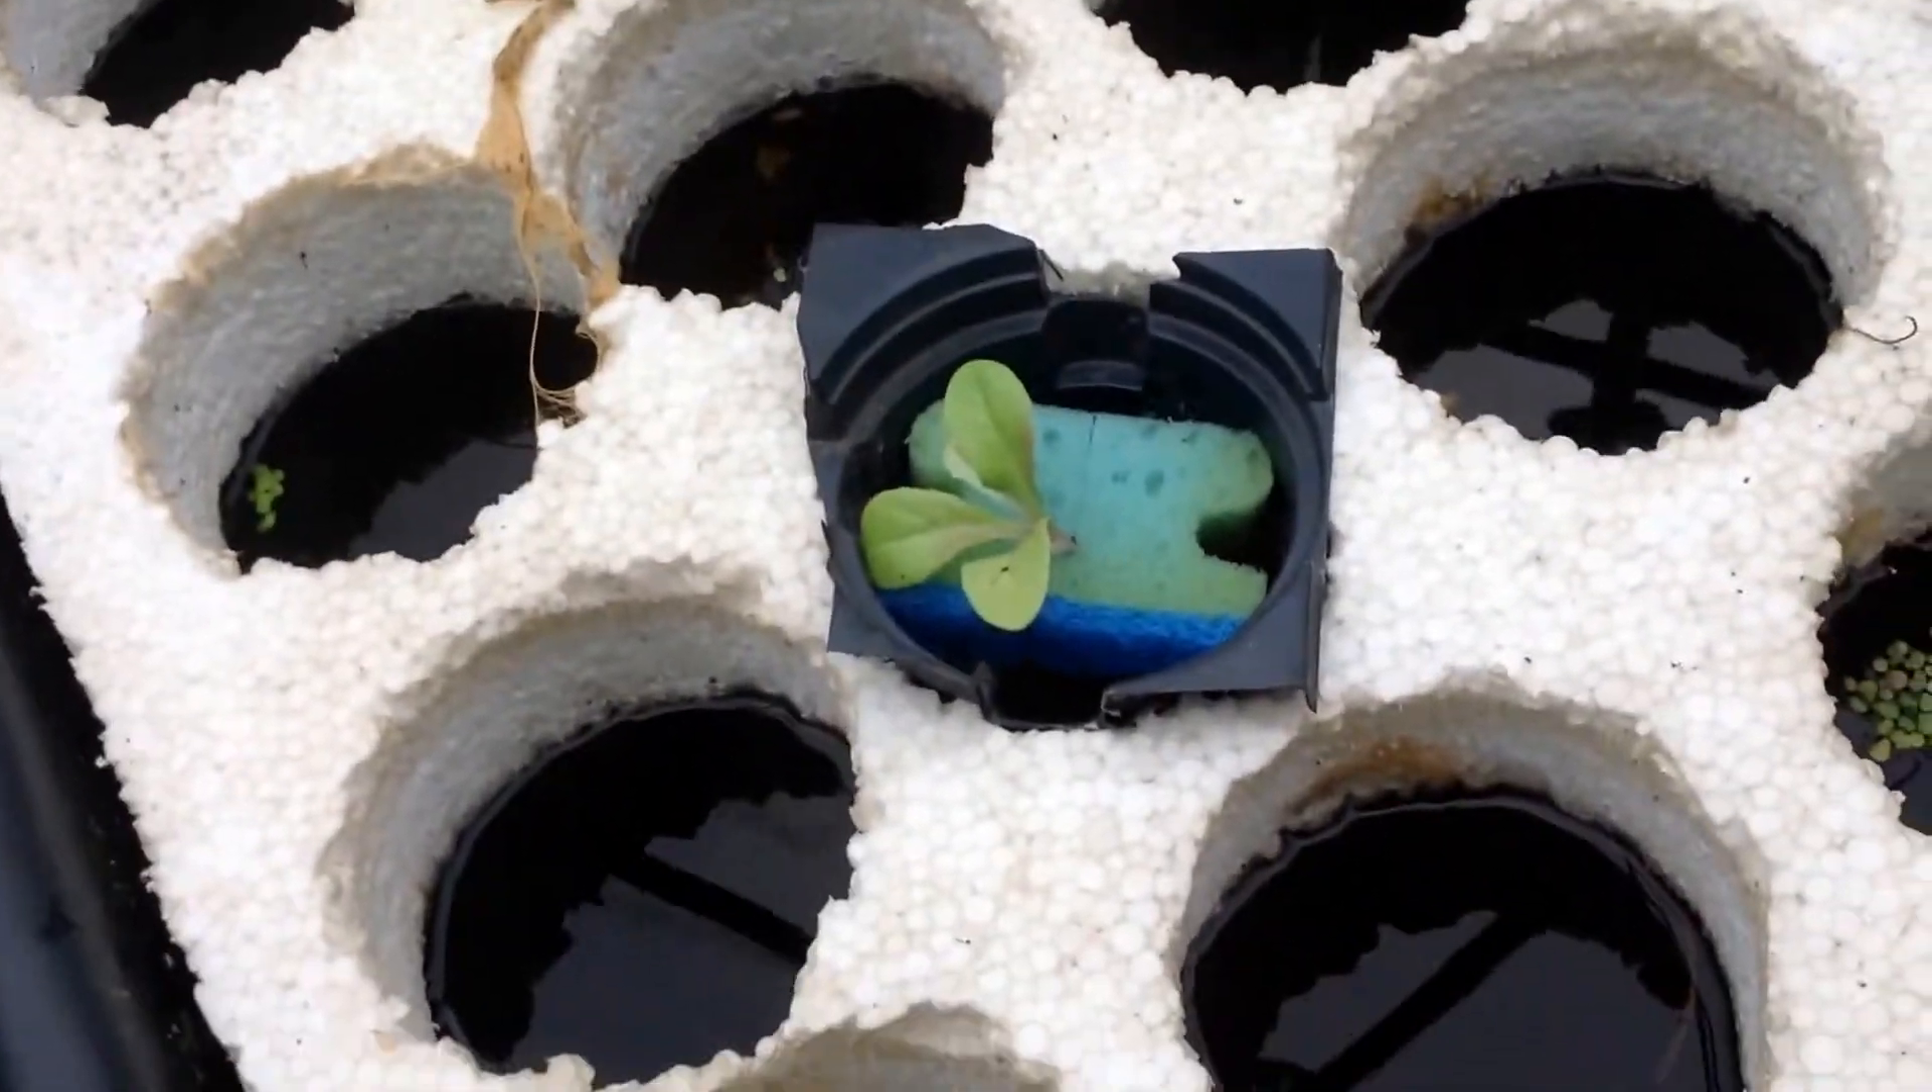This black thing is a small adapter to fit it because these holes are too big for the sponge to hold it in place.